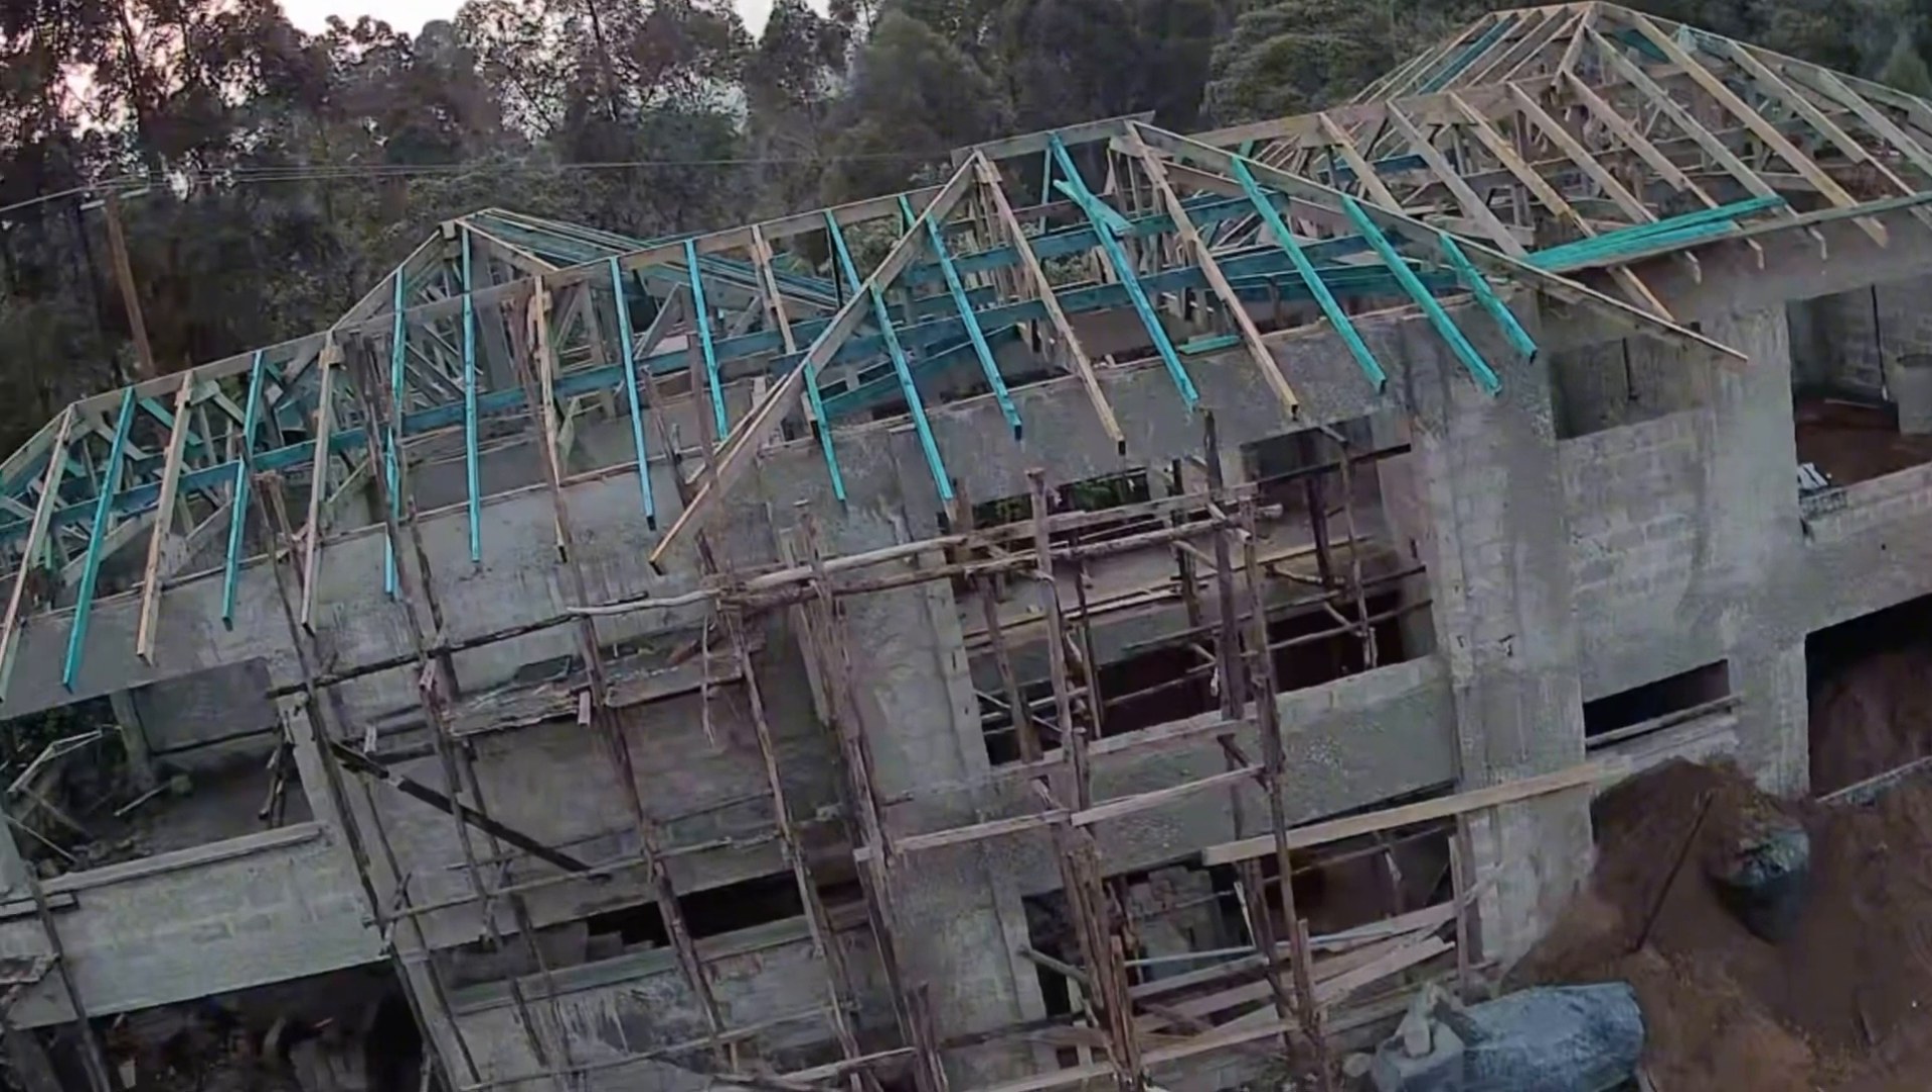The rafters and all the other timbers have been installed.